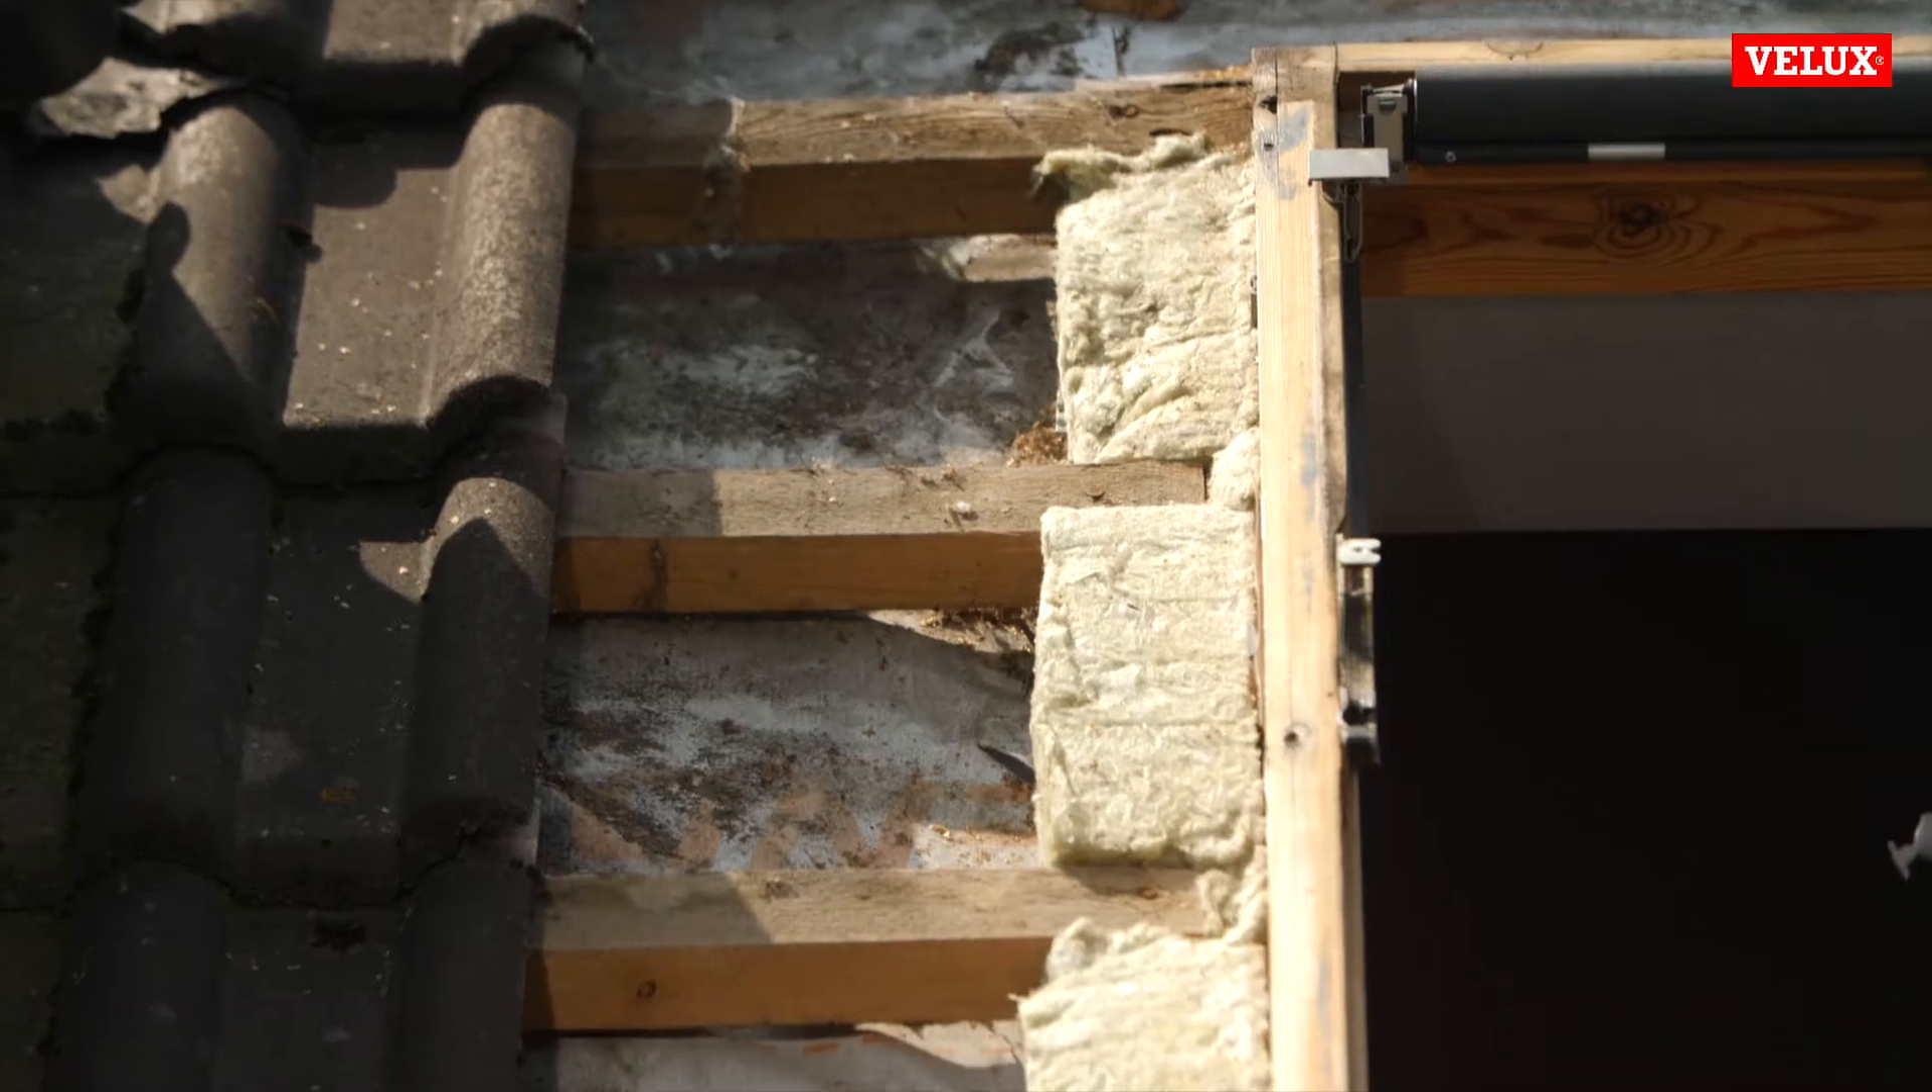Dodatkowo, jak widzicie, tutaj pomiędzy łatami również jest ułożona izolacja termiczna.